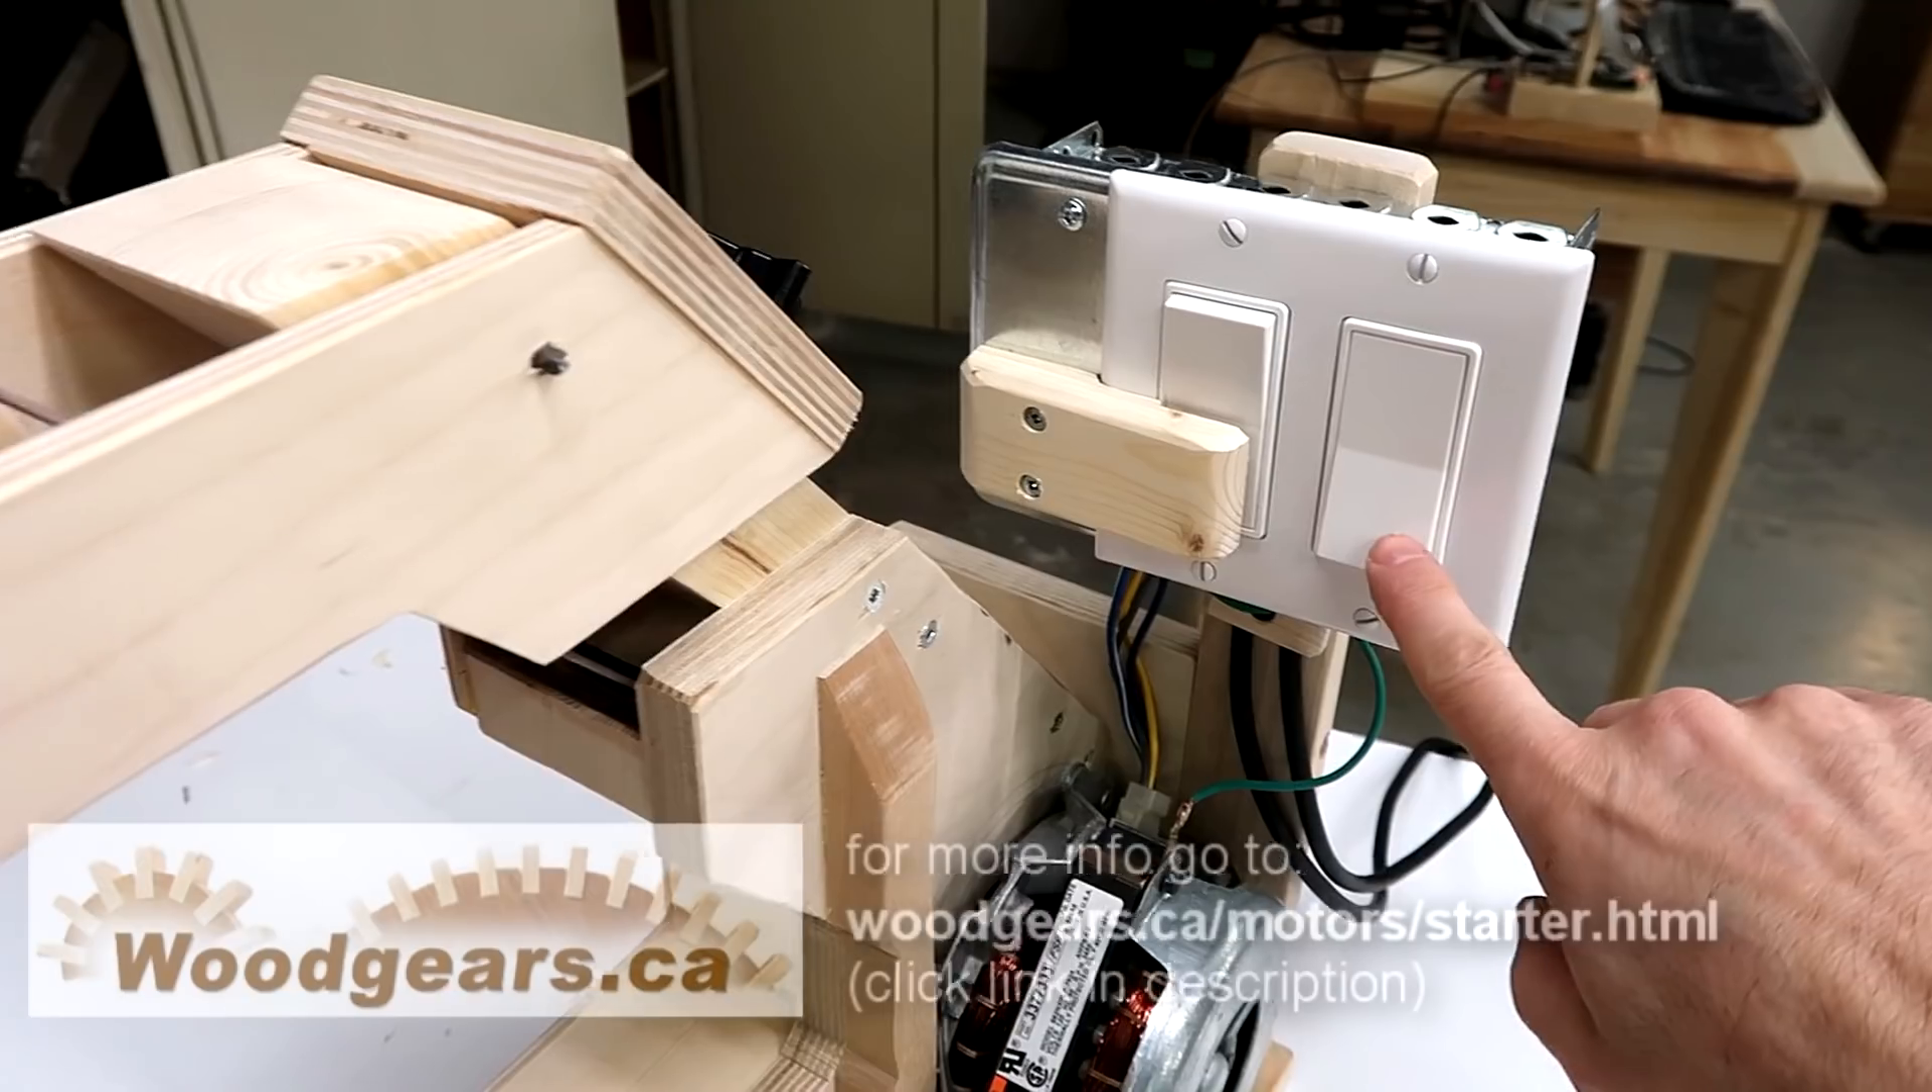And now I've got the switch mounted on the machine.